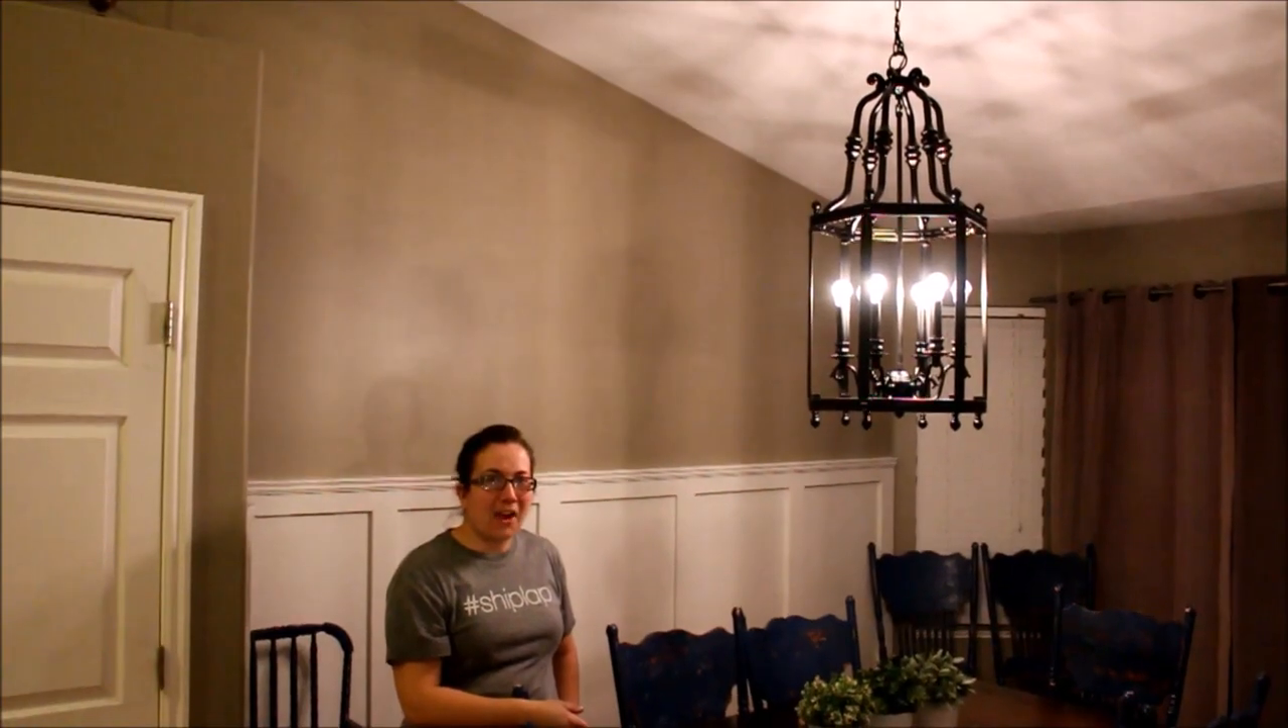We've got our light fixture up. Thanks to Zeb's electrical skills, we've got it all working.